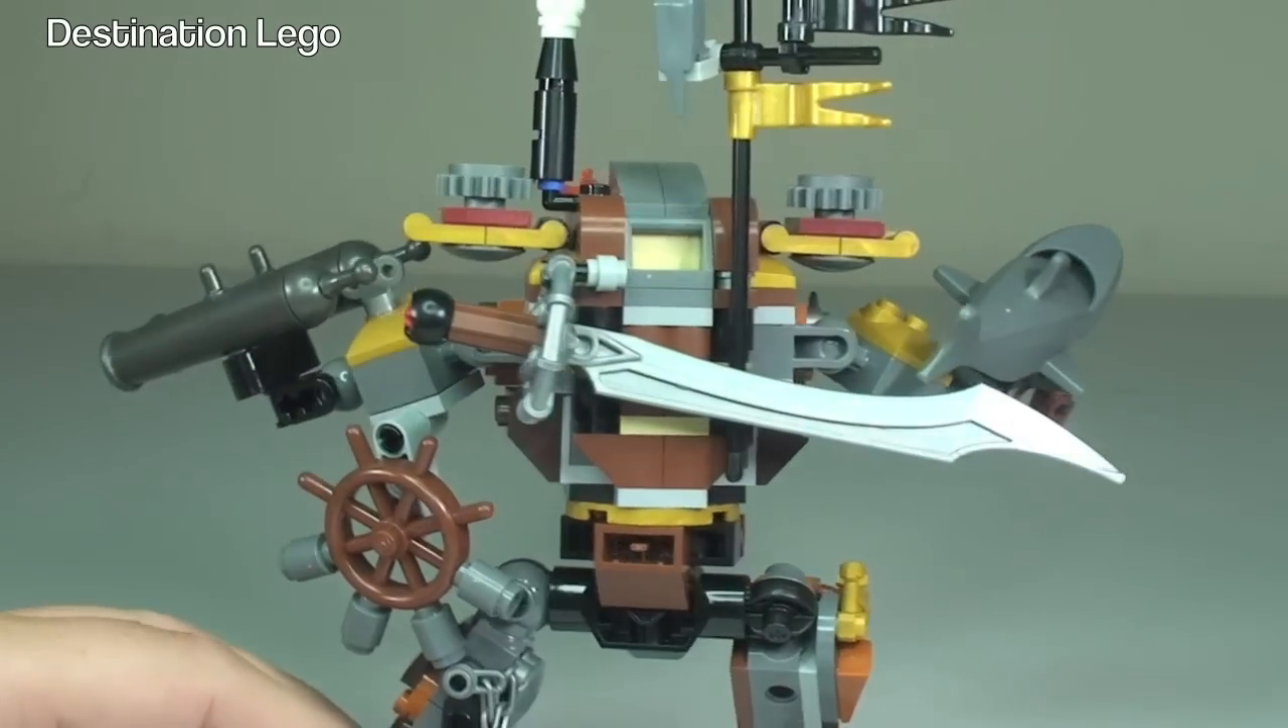So we can now see the sword being held in position.